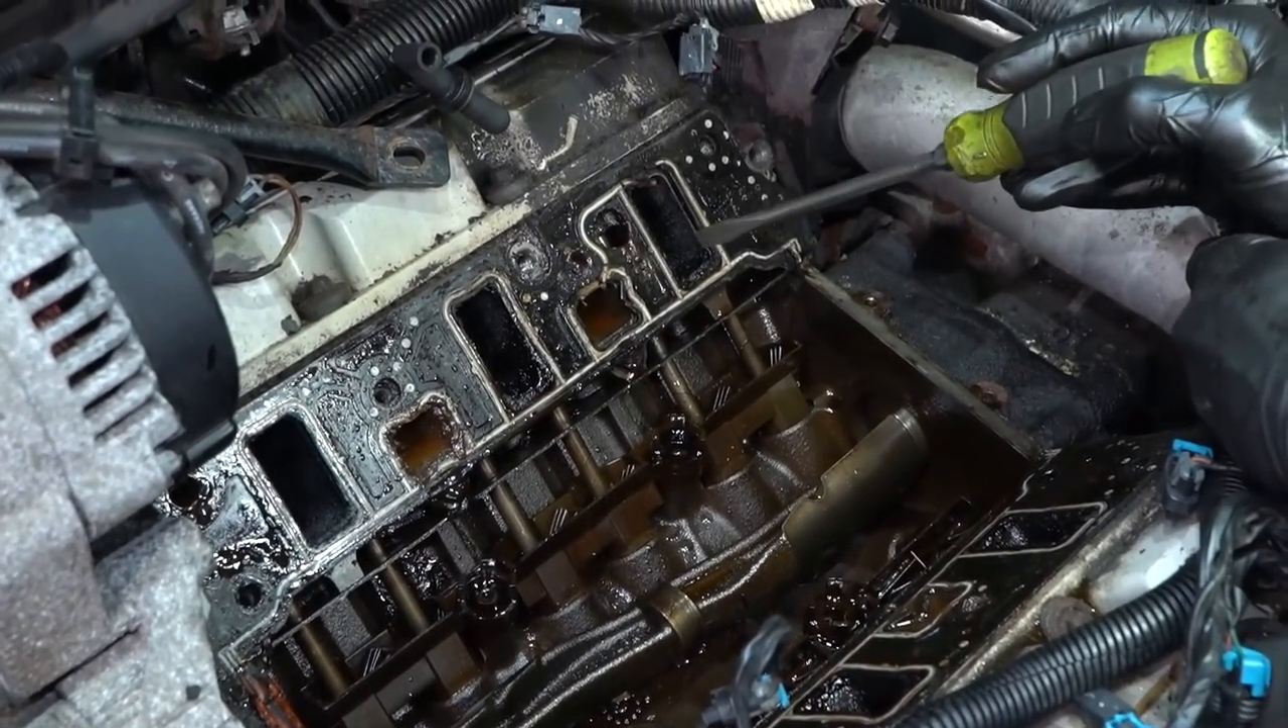Now that I have the intake off of there, we can have a nice clear look at our gasket area.